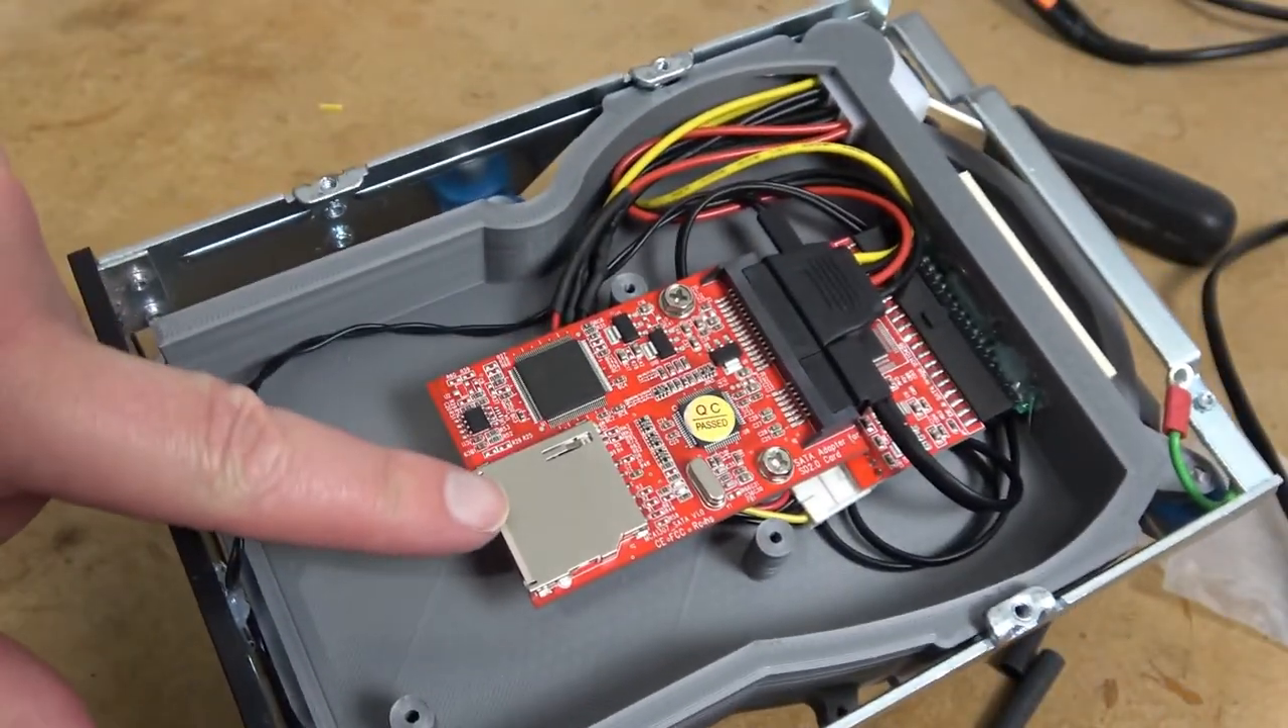There we have all the electronics installed.